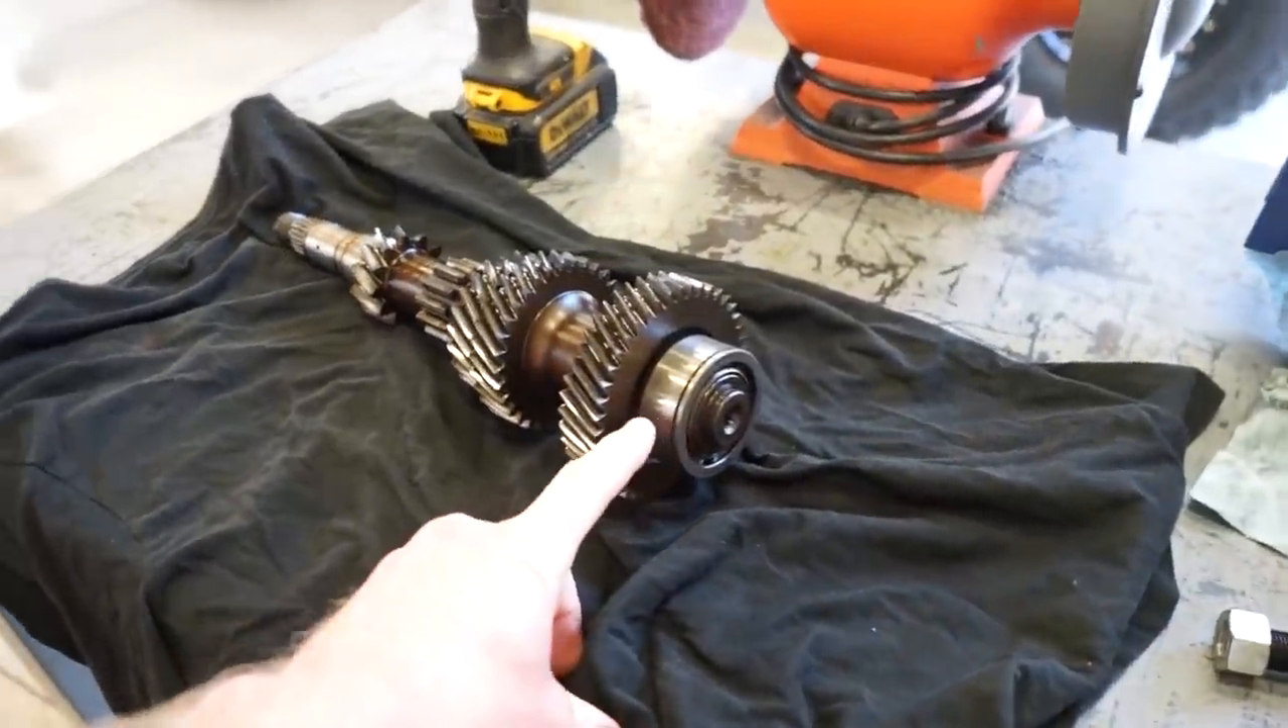The last bearing we need to remove is the bearing on the end of this shaft here.